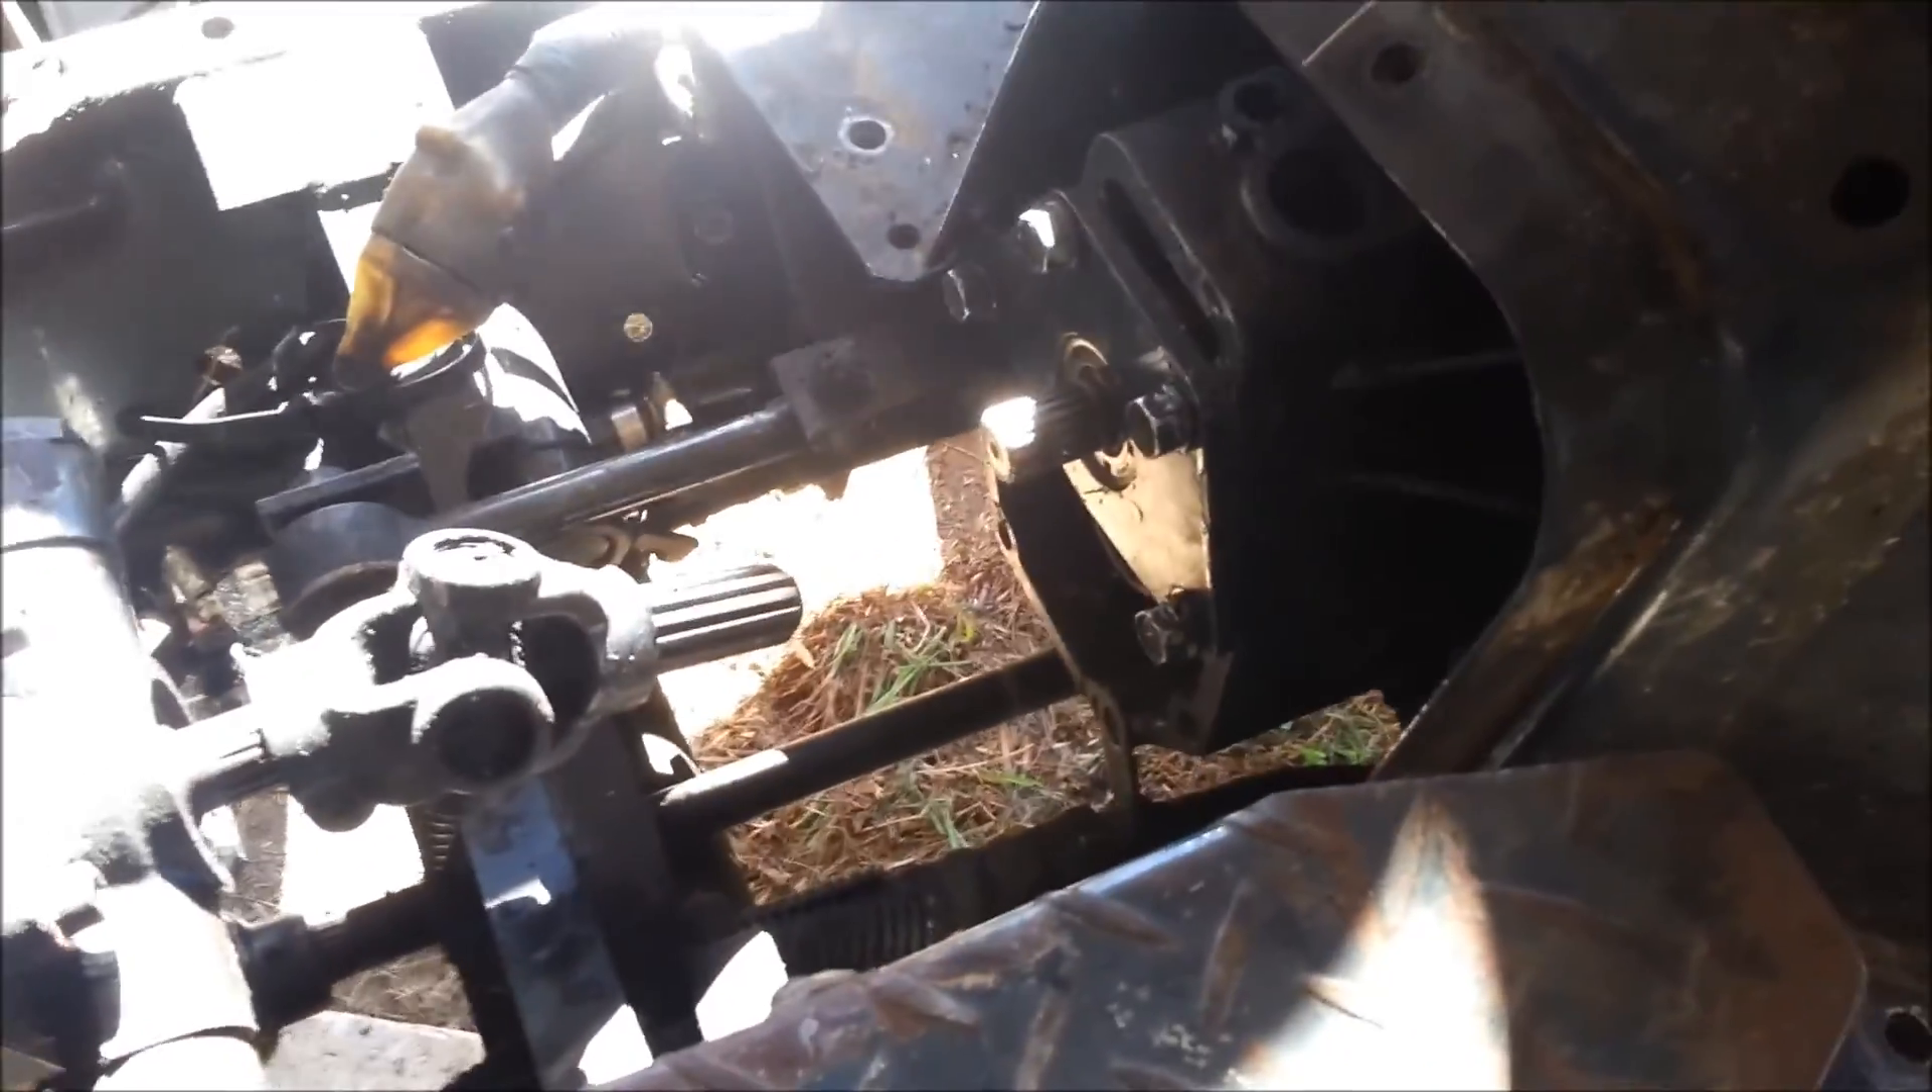I haven't coupled up the universal joint going to the transmission yet, but it'll be soon.